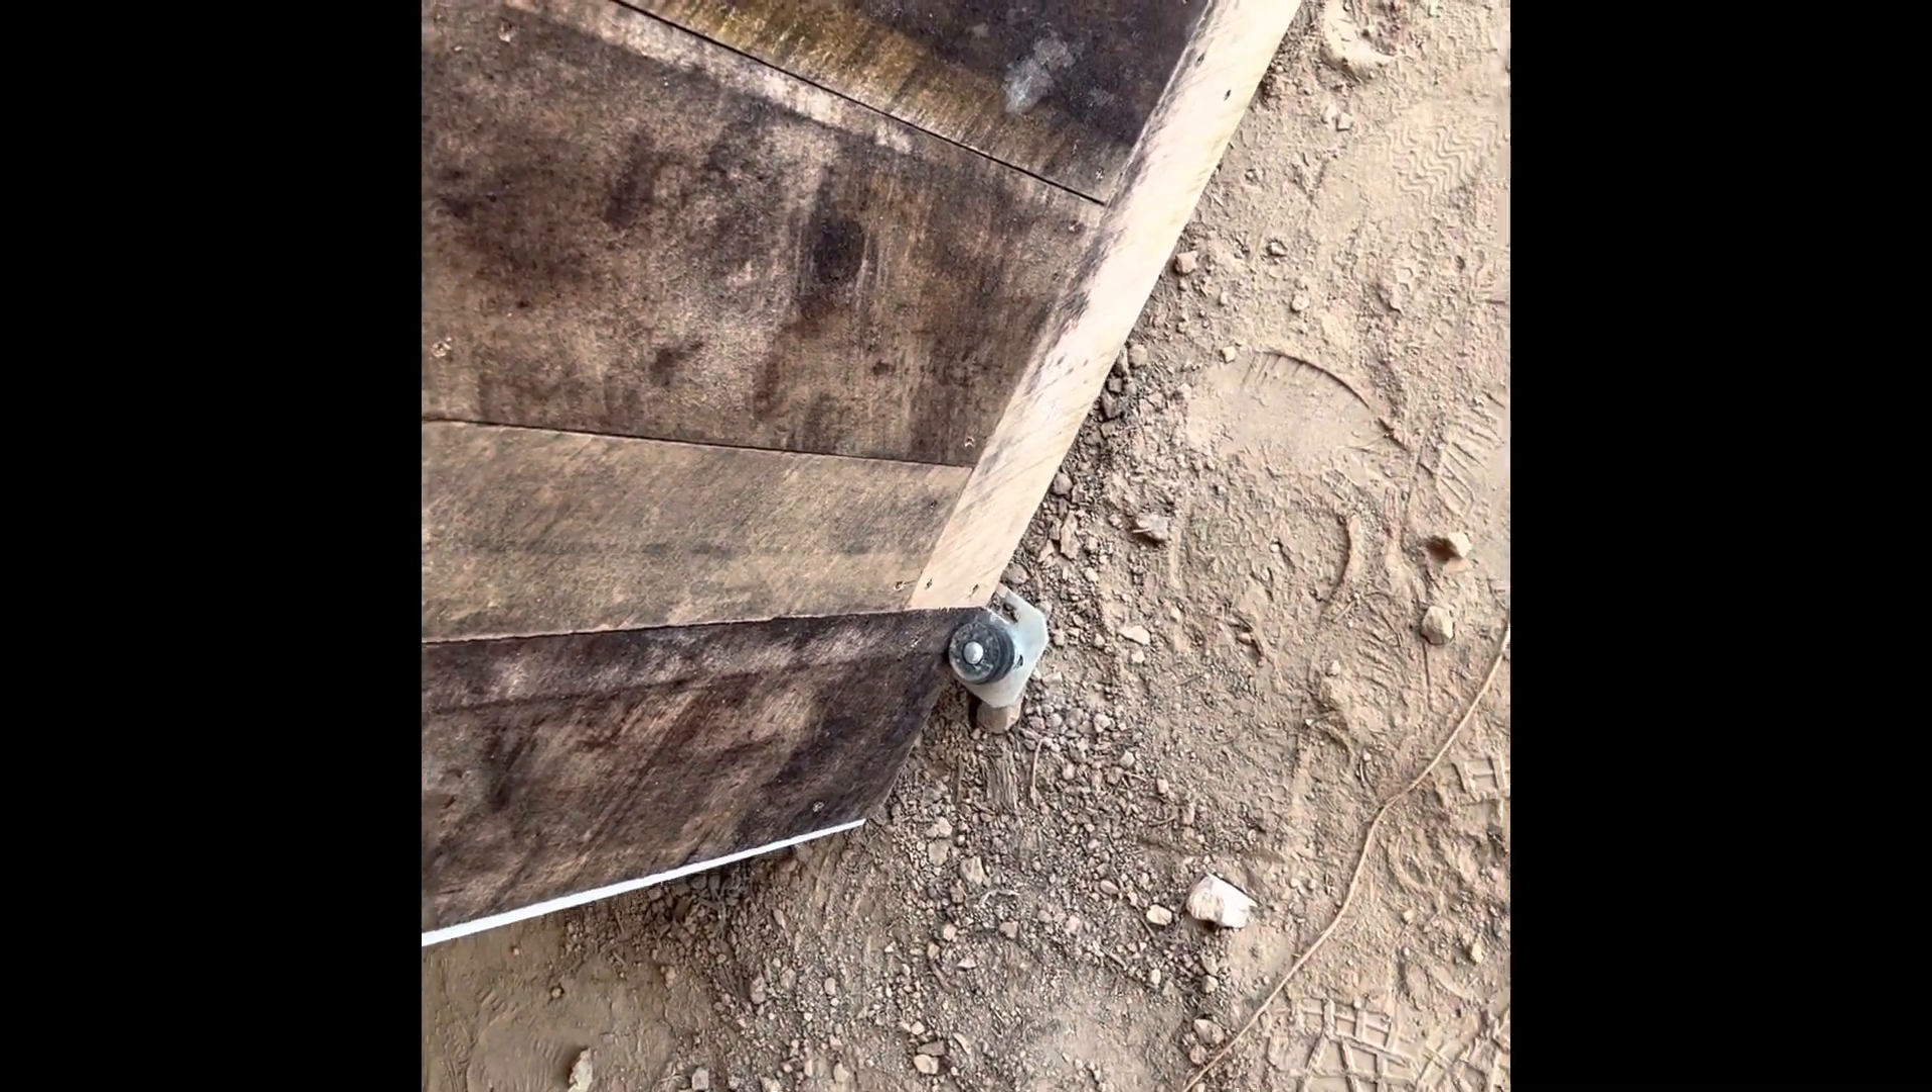We also put a stay roller here at the bottom.